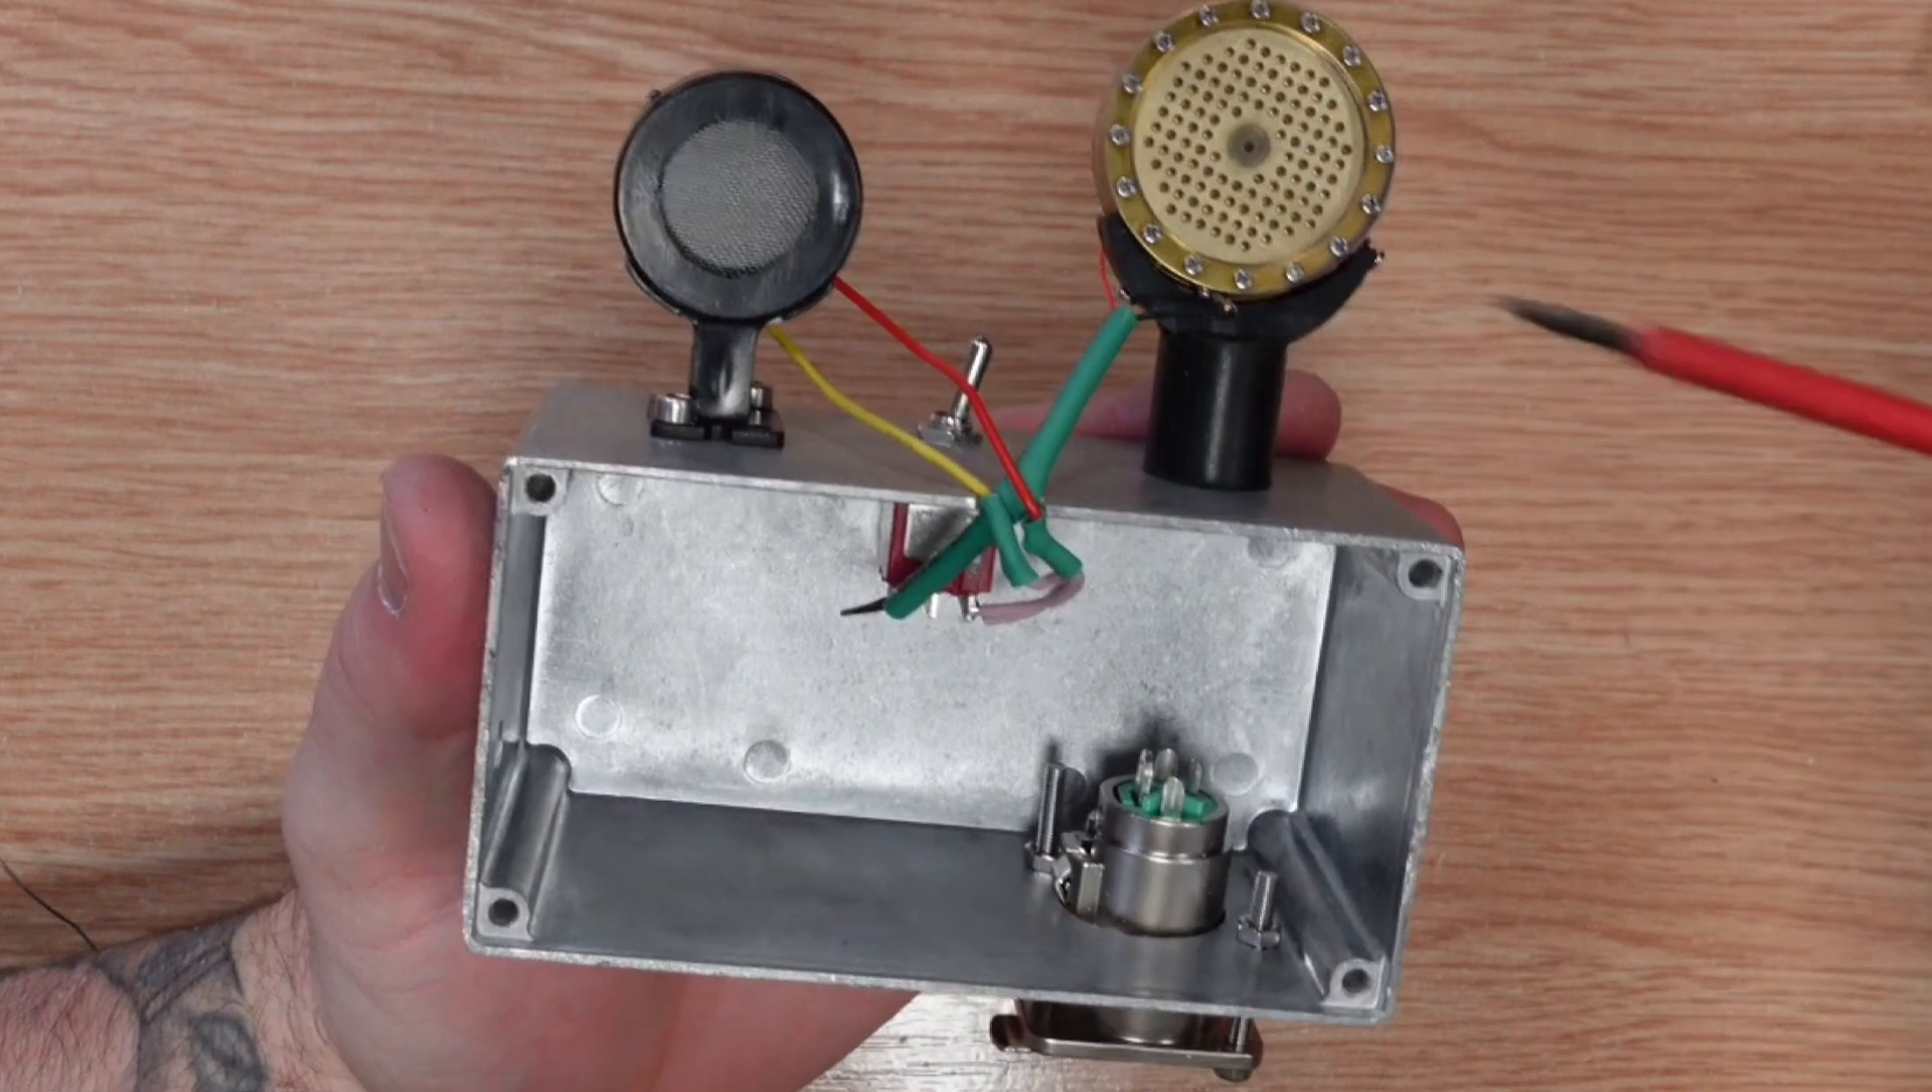Here we have both capsules wired in.